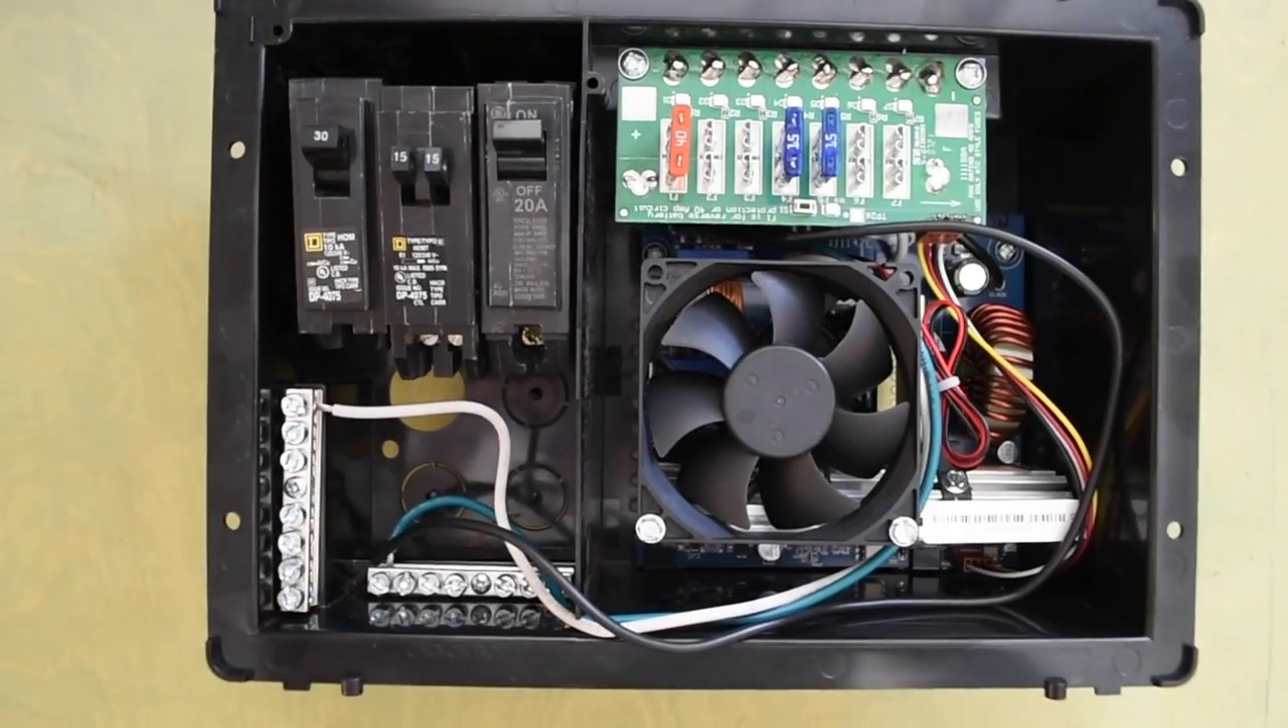With the cover off, I've laid out the circuit breakers already for the 120. On the left is the shore power. That's the 30 amp.